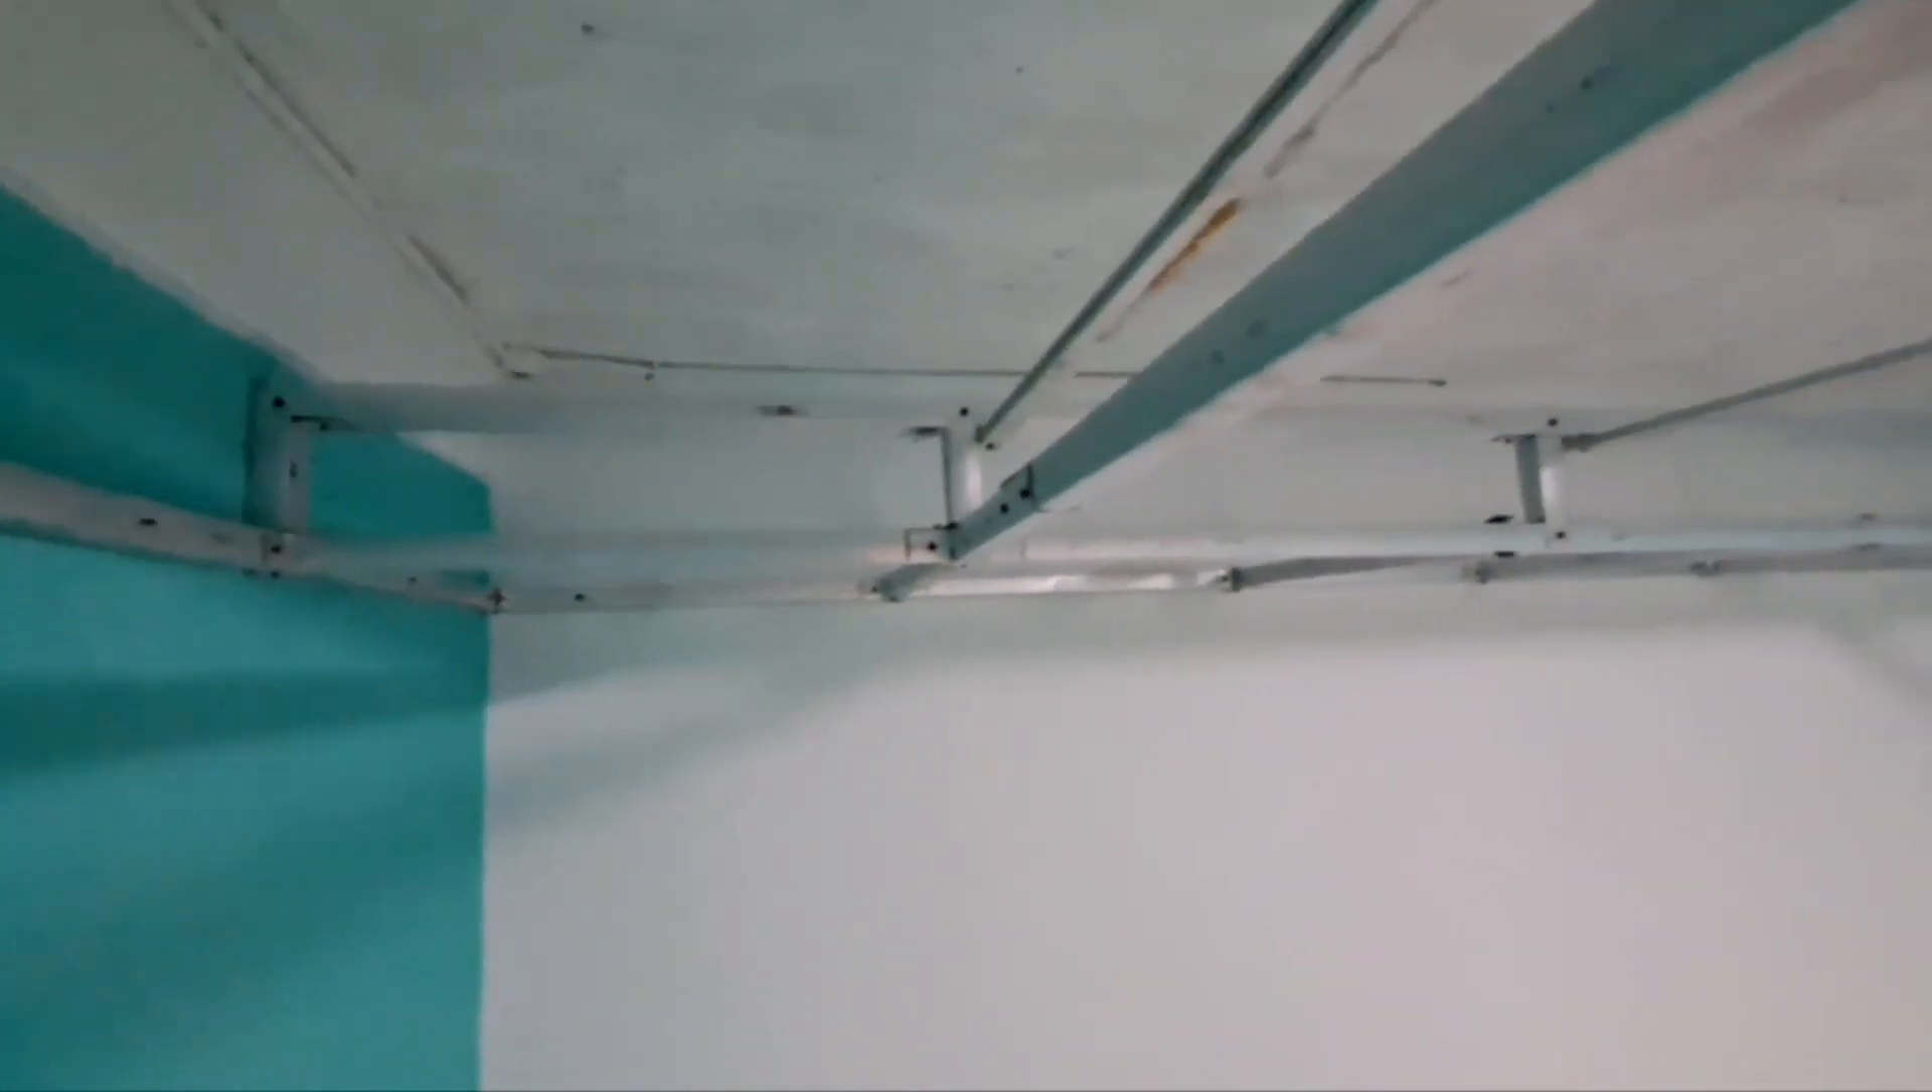Jadi bisa teman-teman lihat disini palangnya sudah terpasang disini.